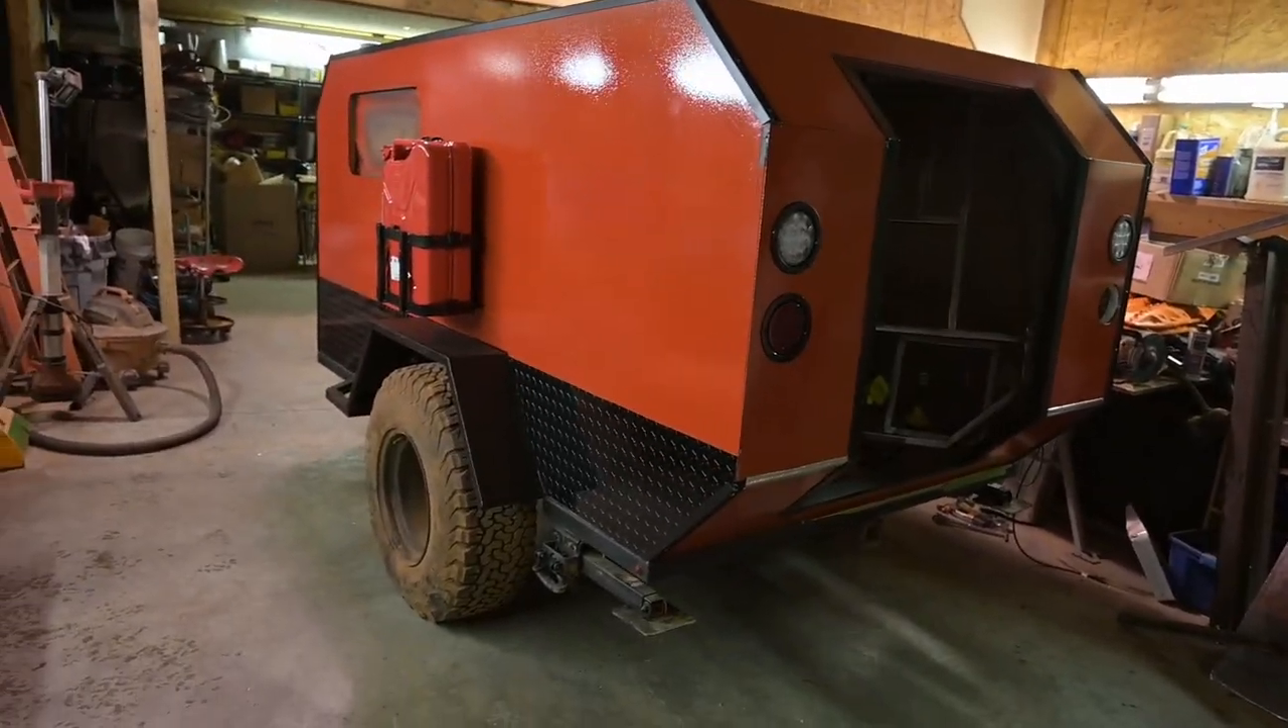We got a jerry can mounted.